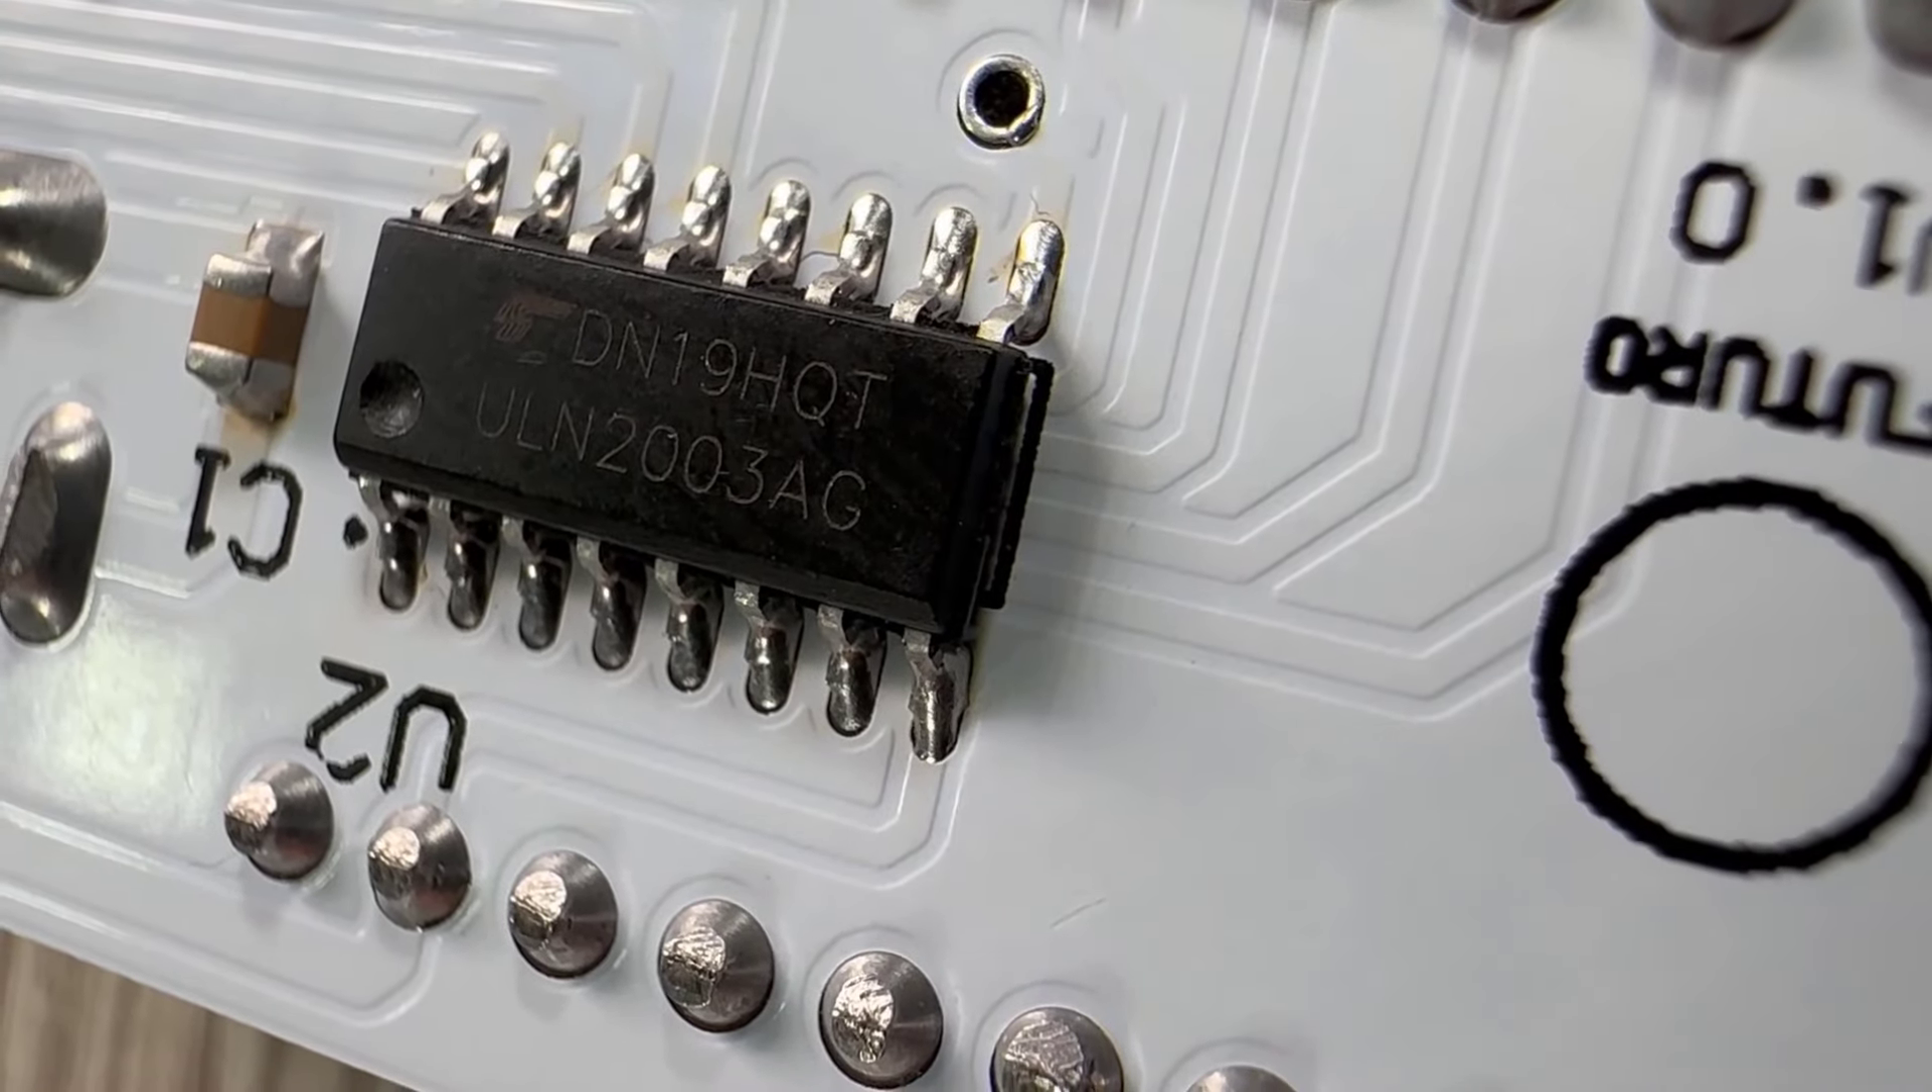Bueno después de soldado este es el resultado como queda nuestra uln en la placa.